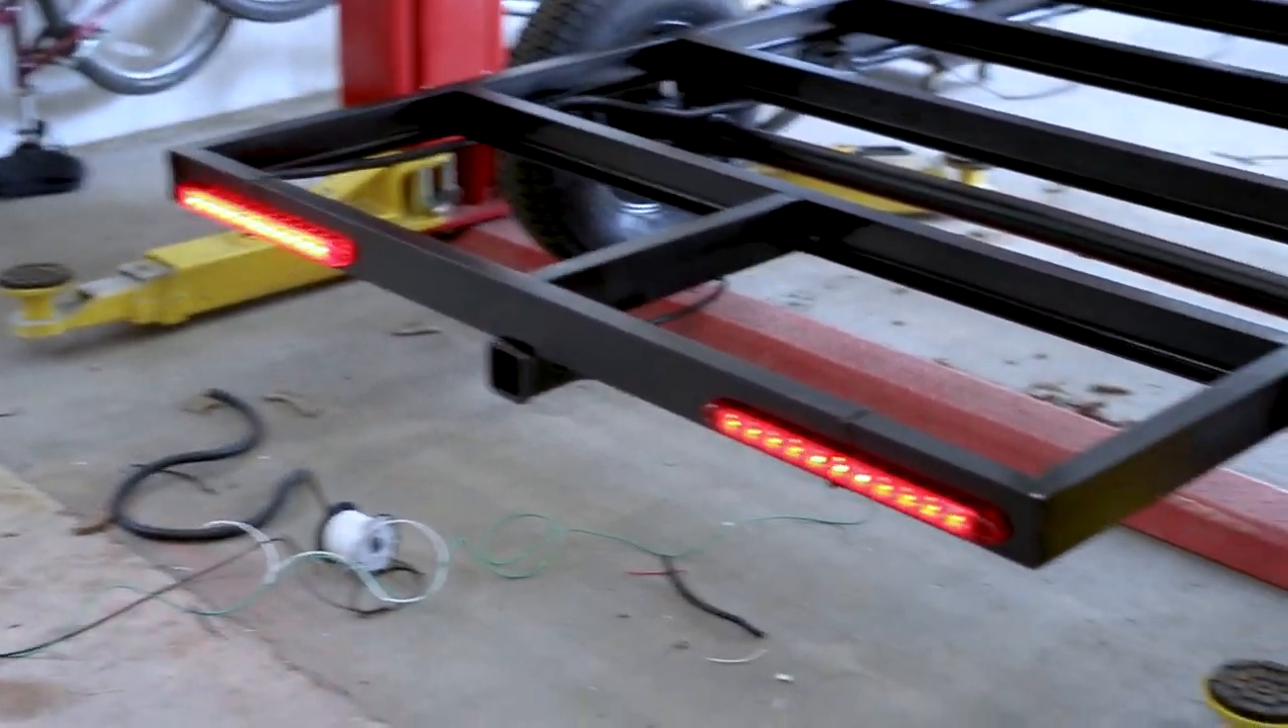The lights are done. And just like that, we've got our trailer frame.